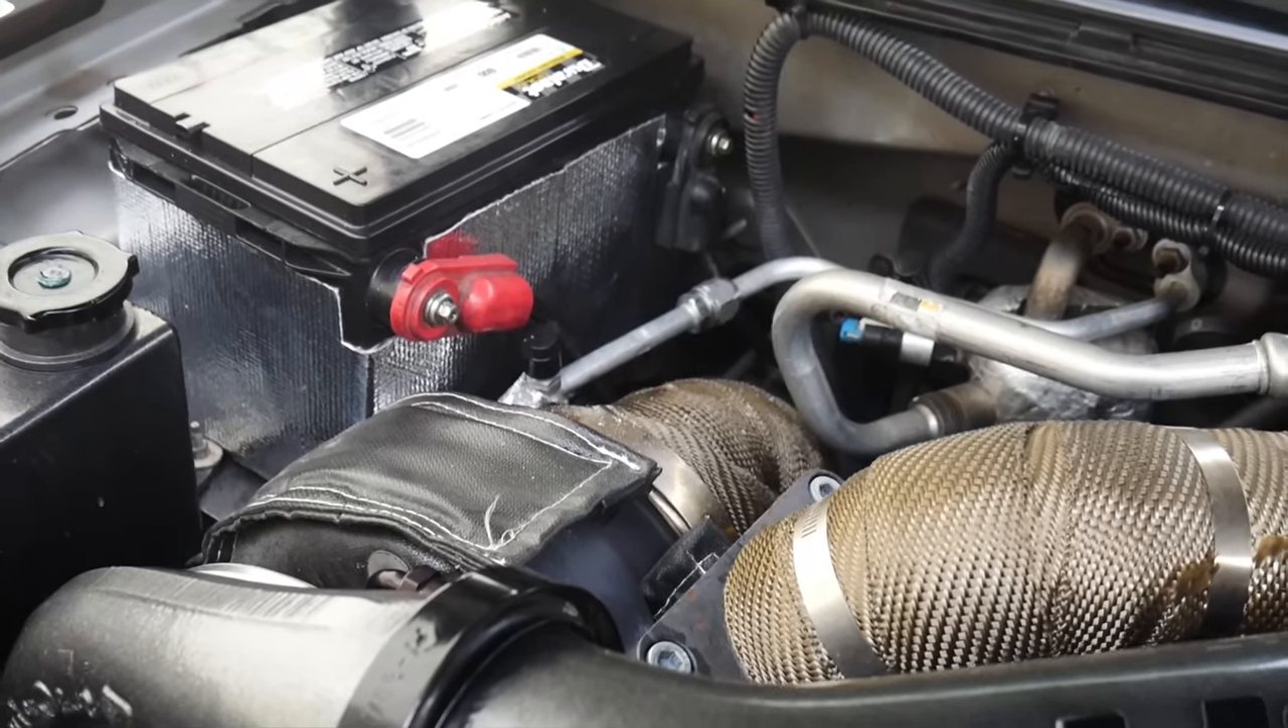I know we already did all the heat wrap on the downpipe and everything.